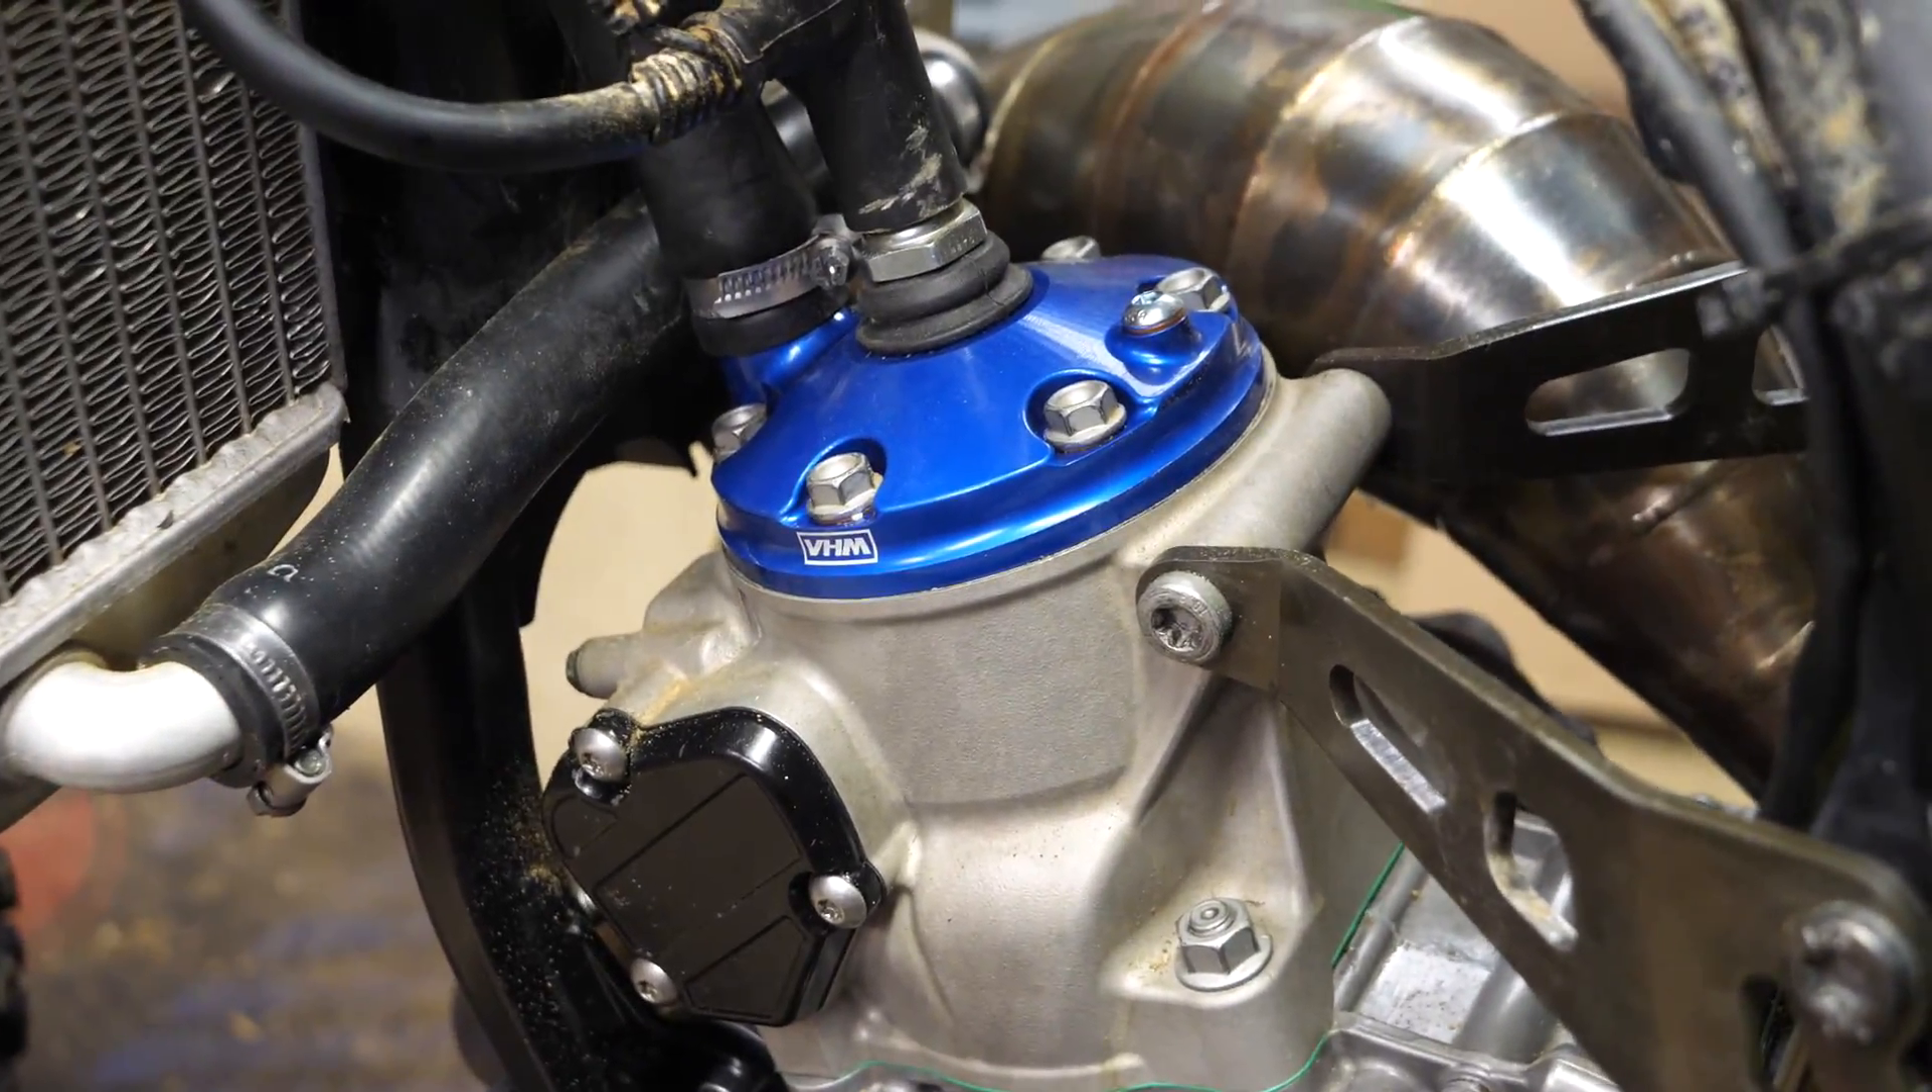J'ai monté la culasse sans problème il n'y a pas eu de souci.